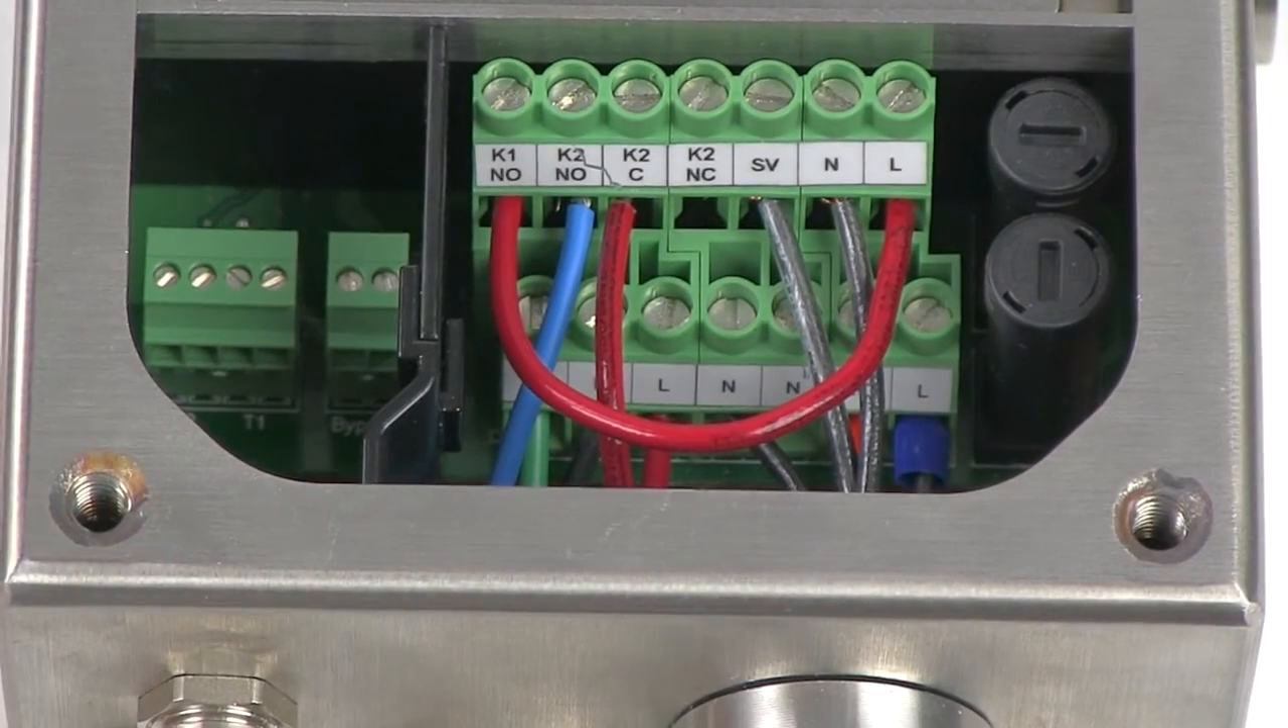Okay, so now what I've just done is I added these two red jumper wires.